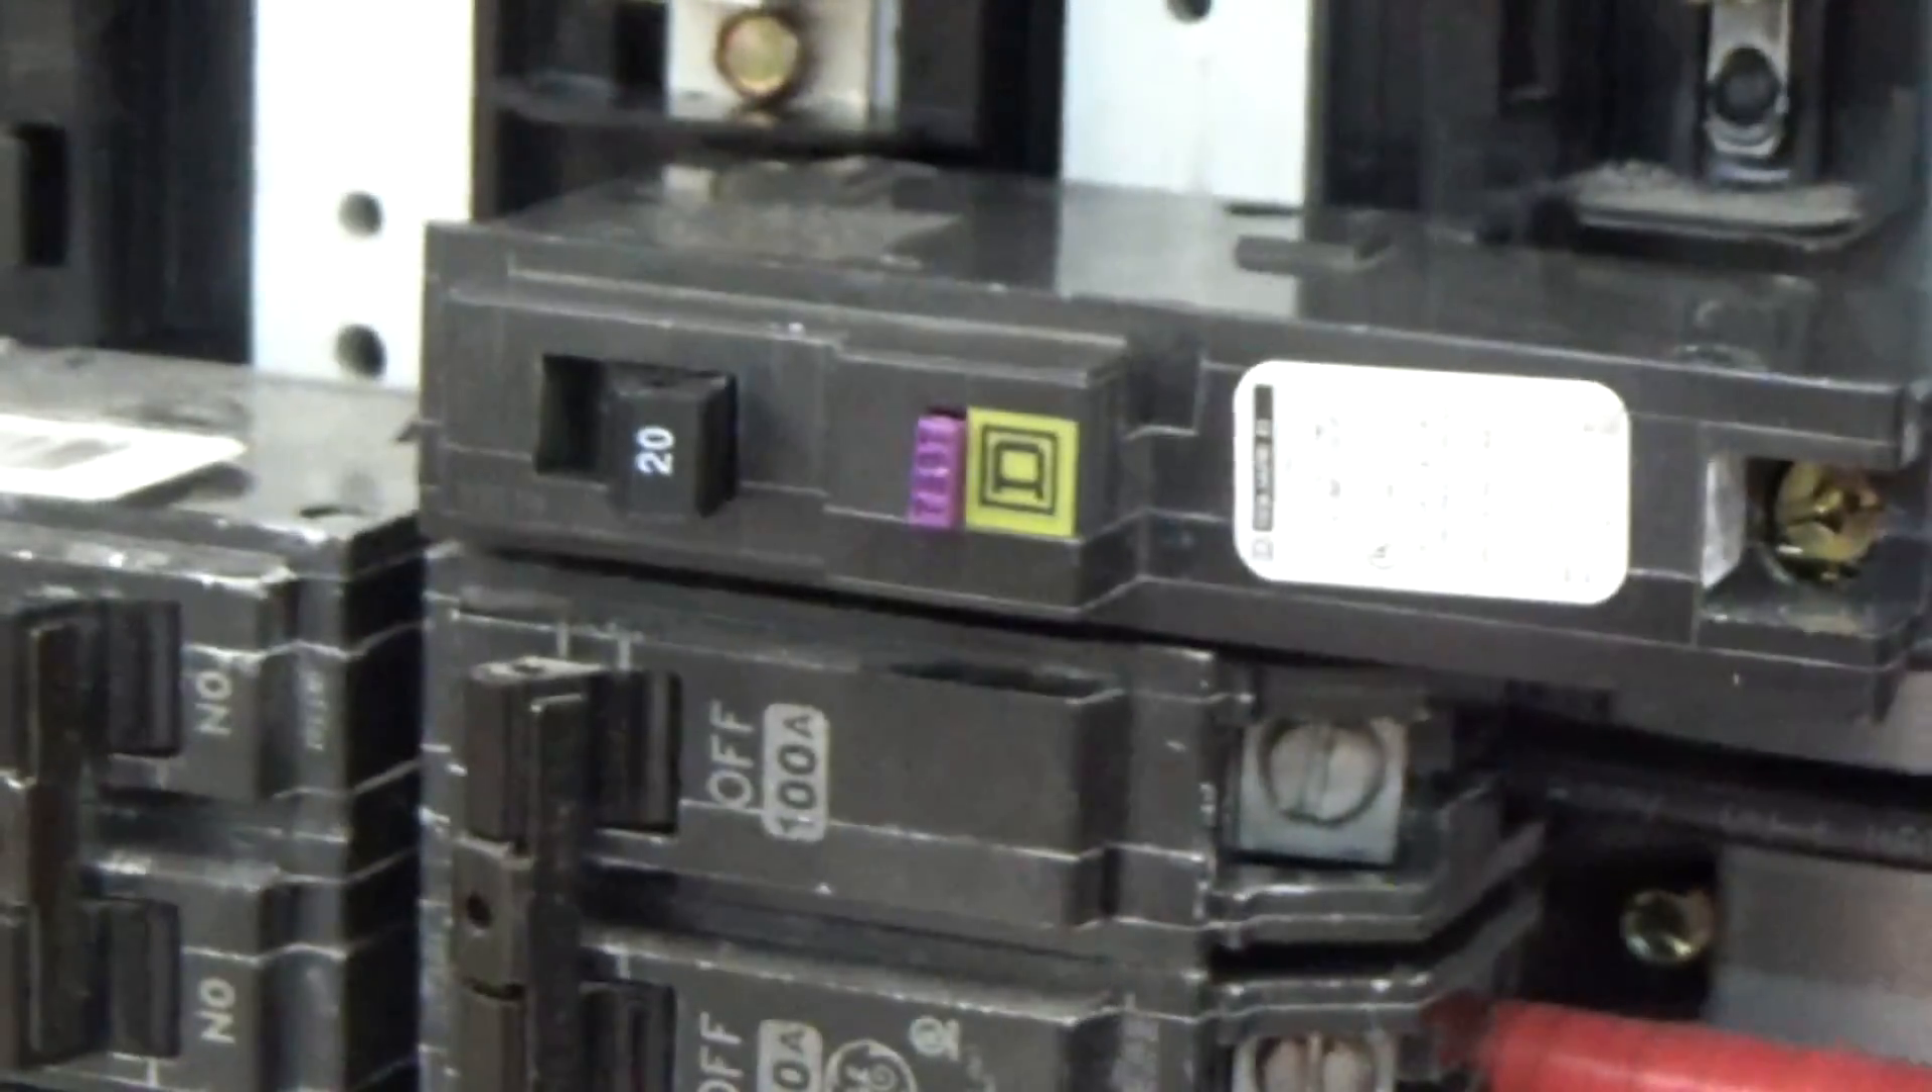I'm going to take my breaker, and I'm going to pop it in and set it in place. Now my breaker is landed.